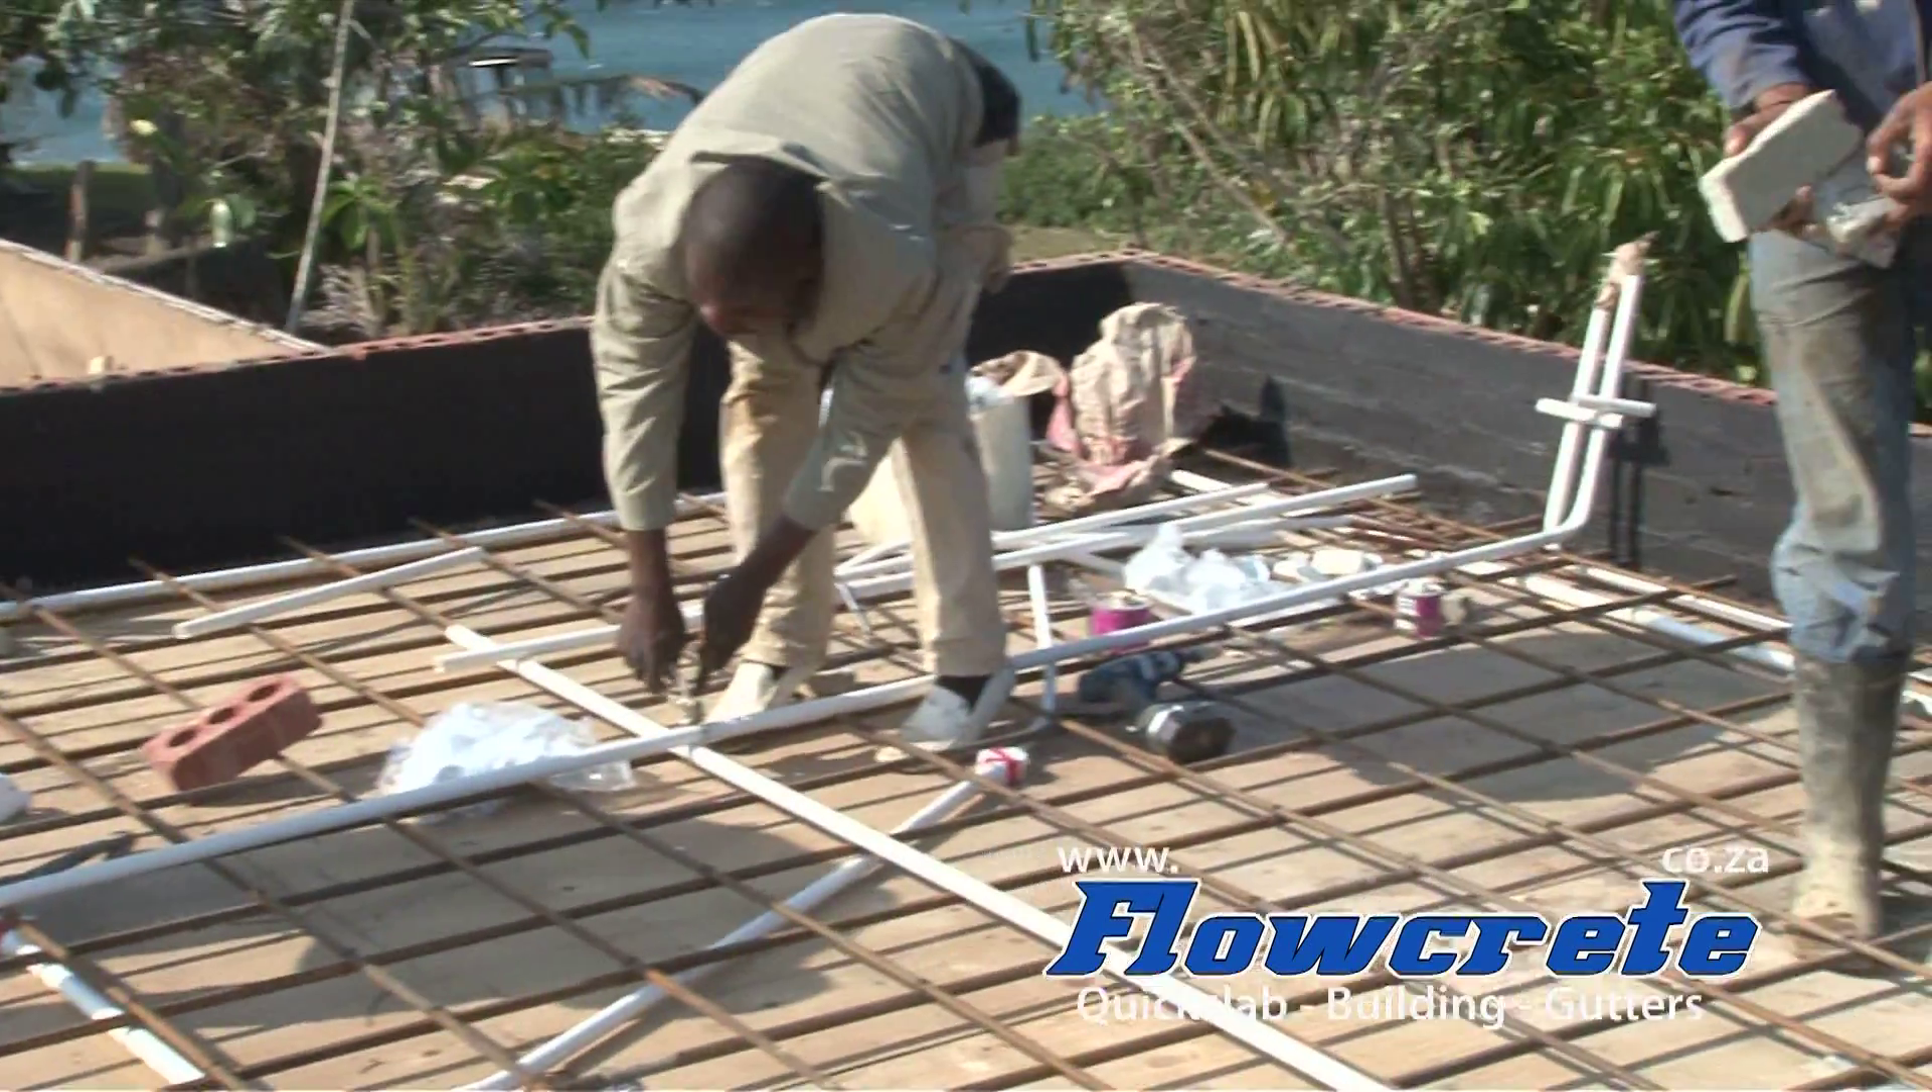As you can see down here, the decking has been put in place.